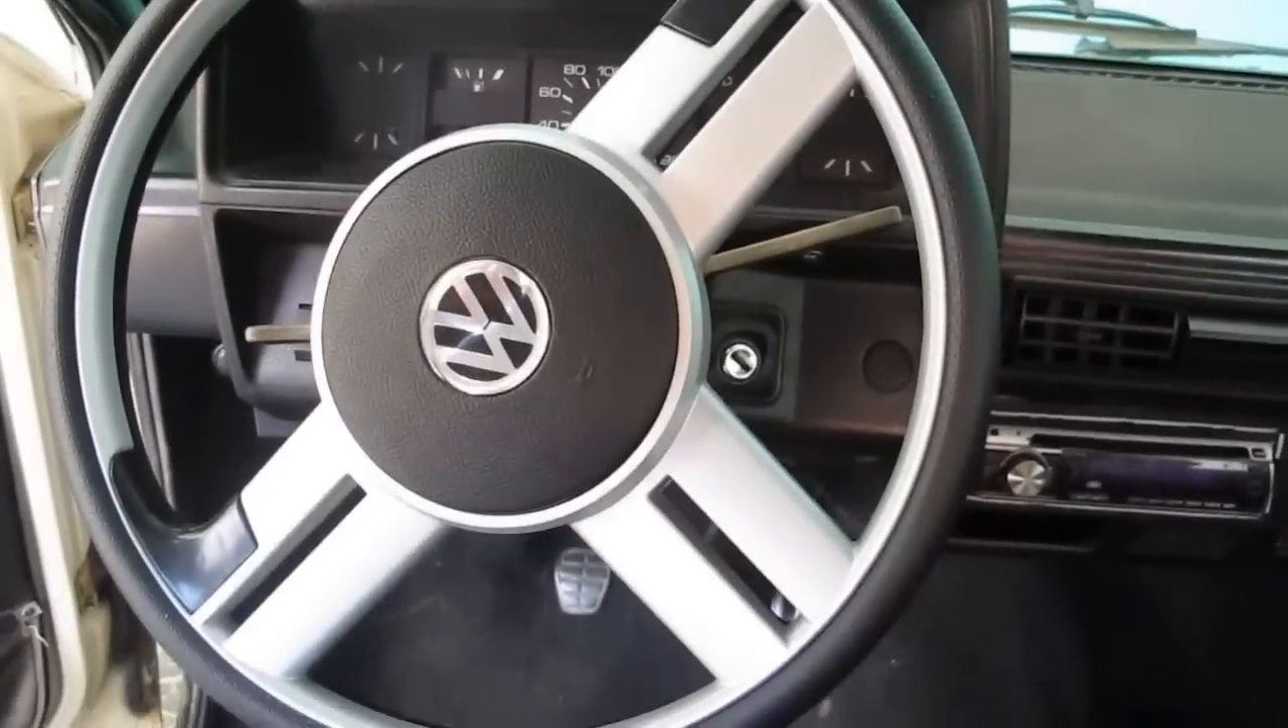E assim está instalado o volante.